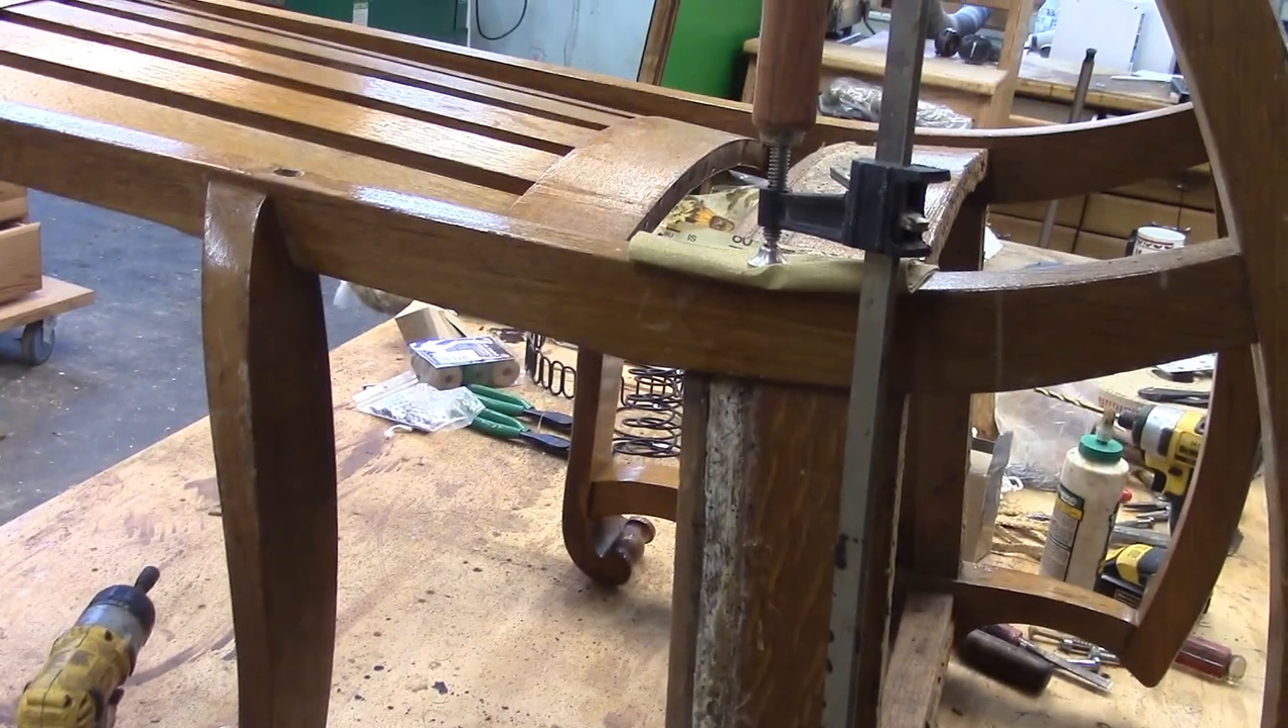I got that clamp on the brace right there.